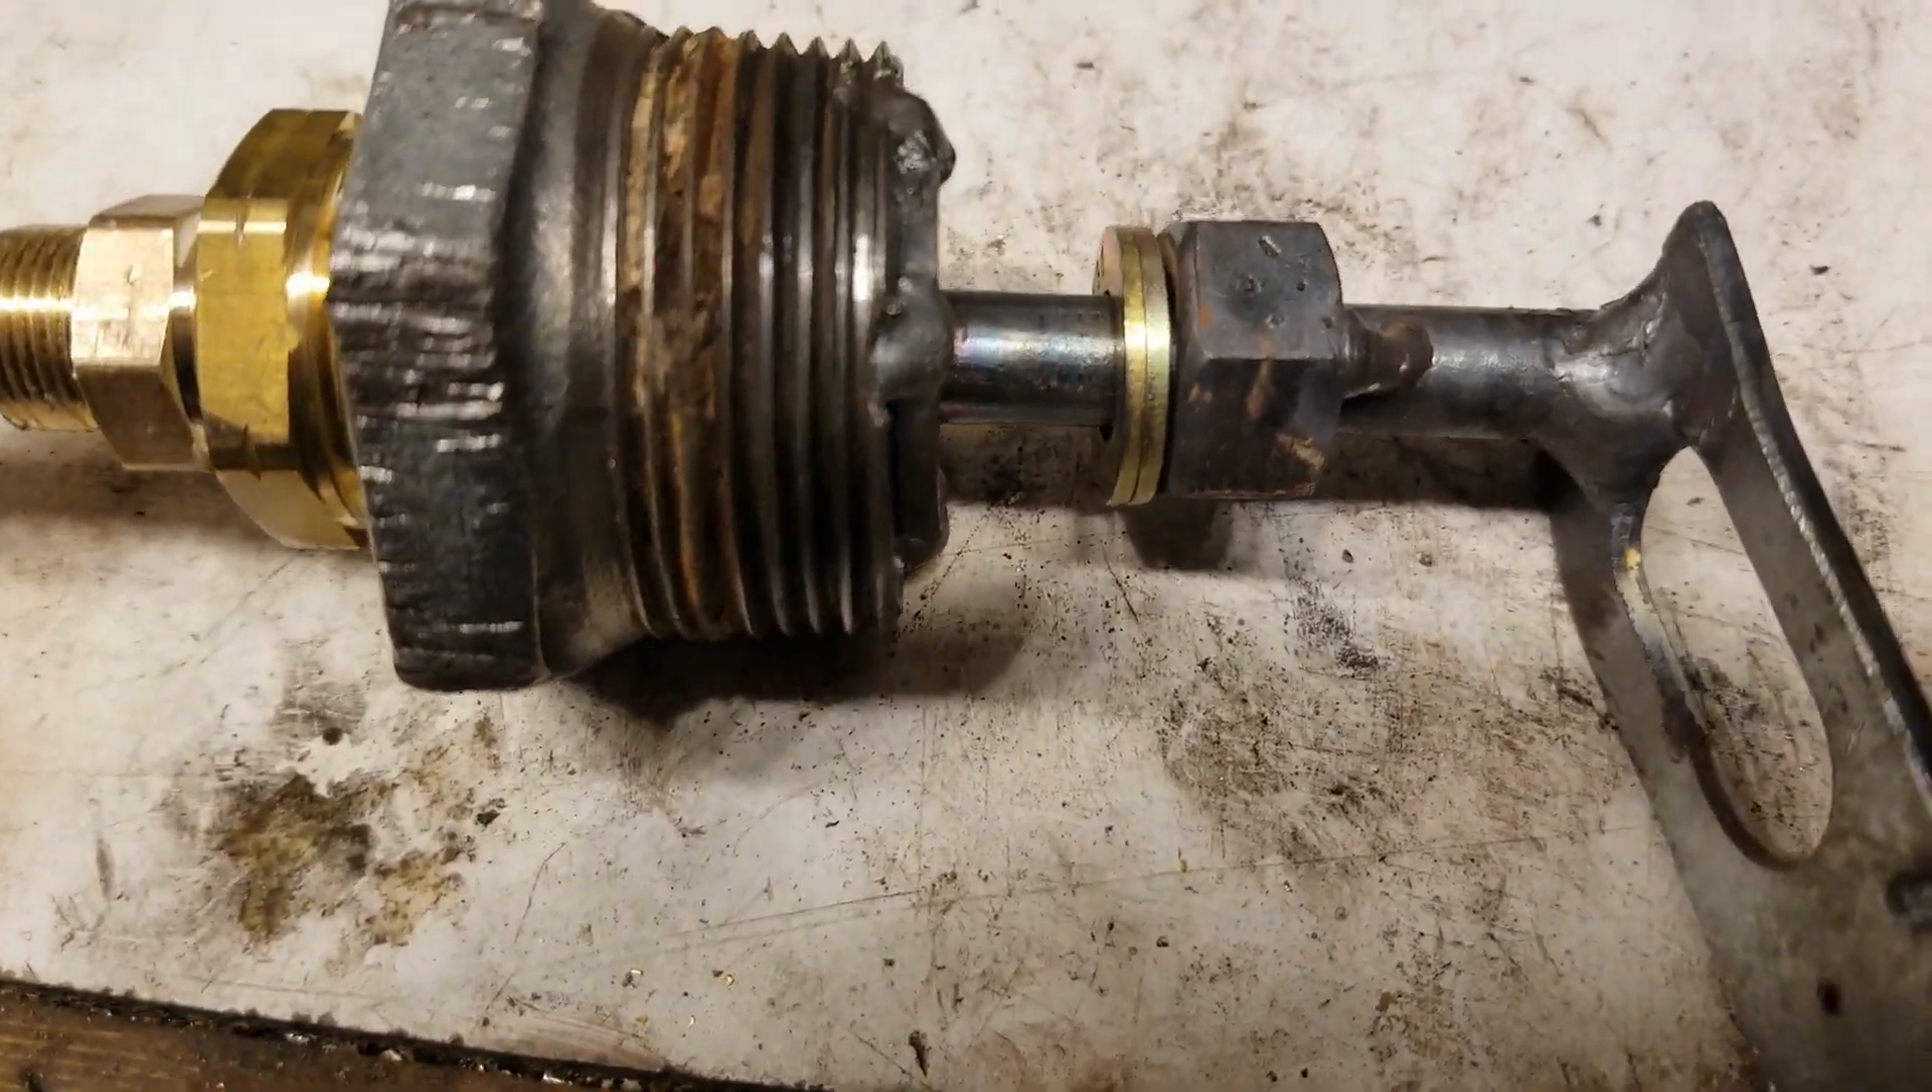That's a piece of uni strut that I cut and welded to a 3-8 steel rod.